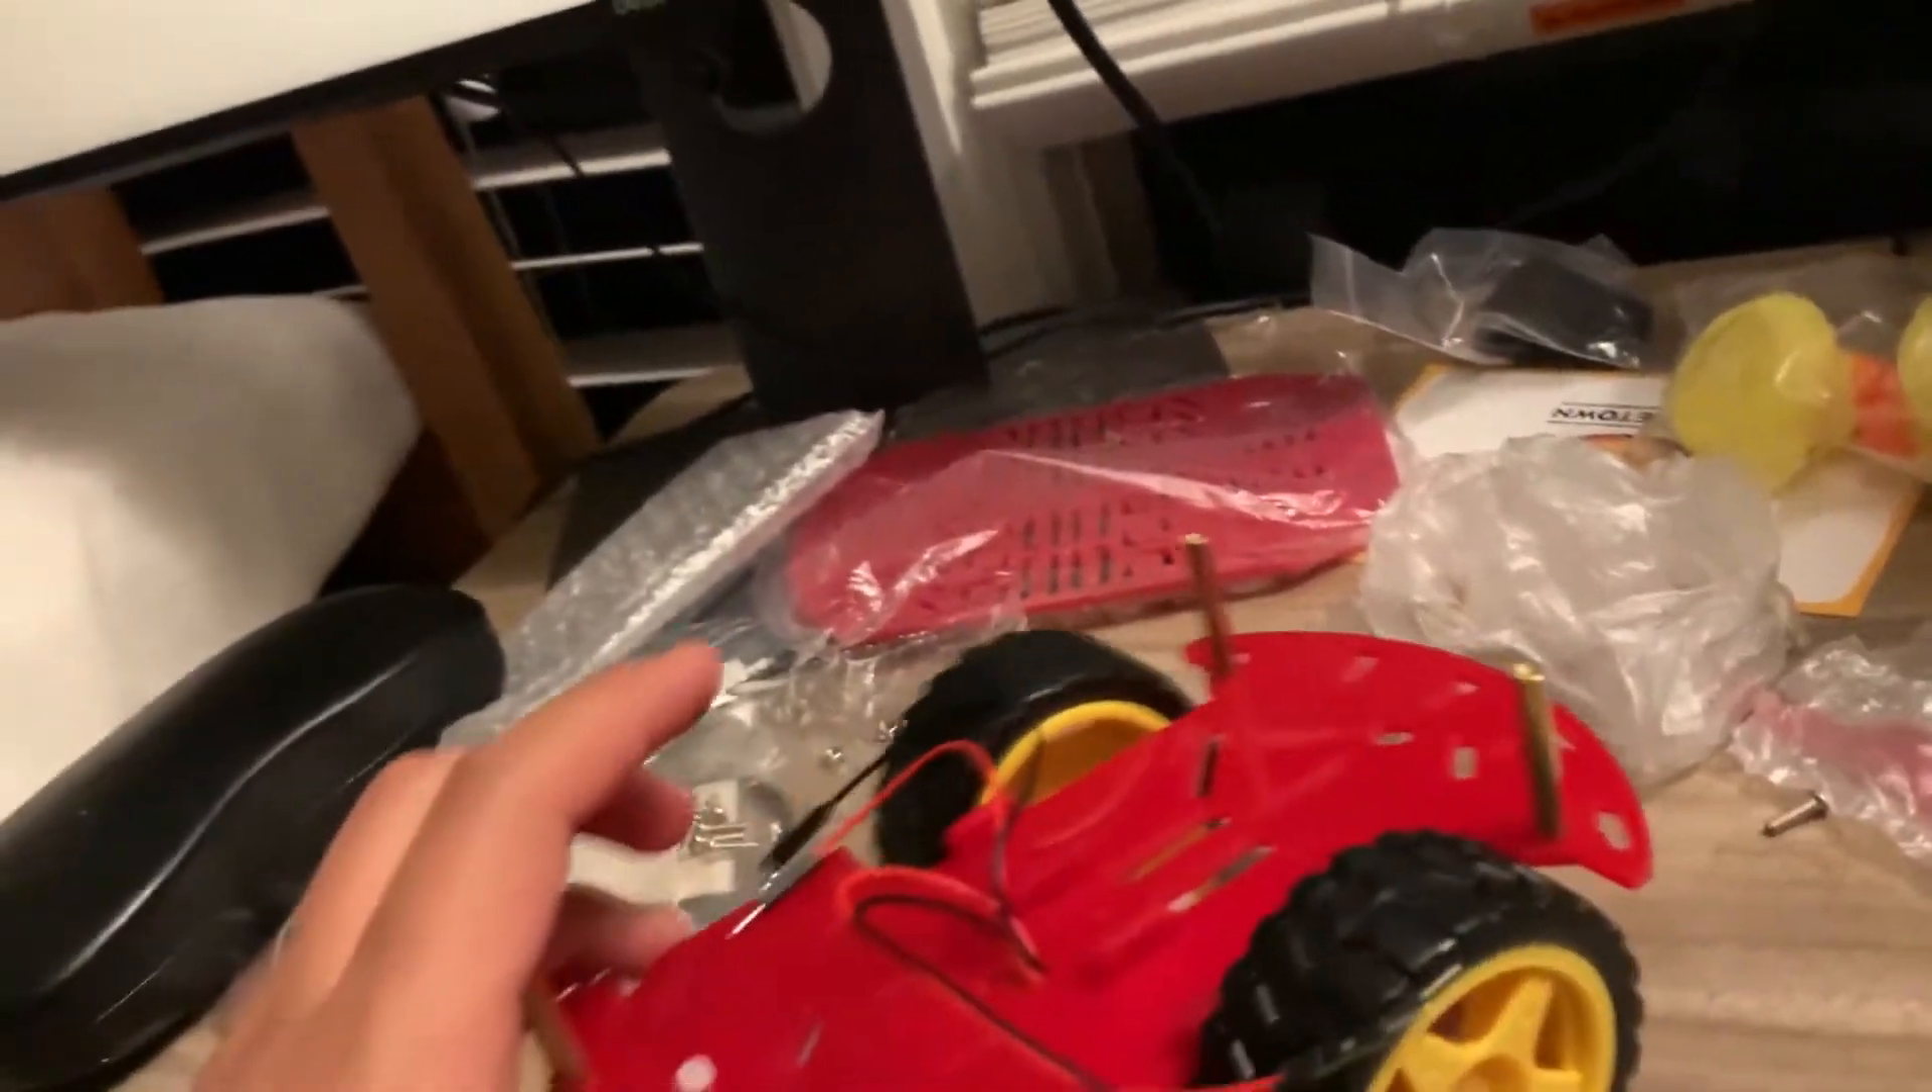Now I have it with the wheels on and I have the rear bumper over here.